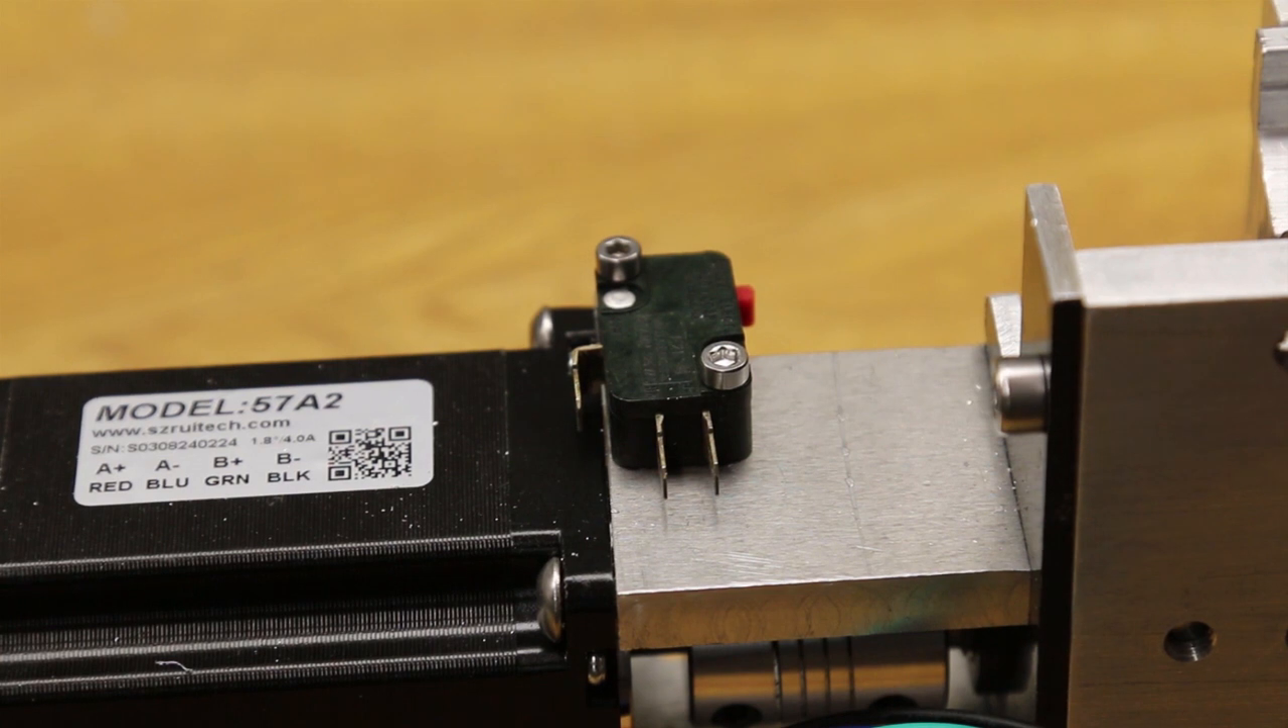So two holes were drilled and tapped three millimeters. And the micro switch bolted to the frame.